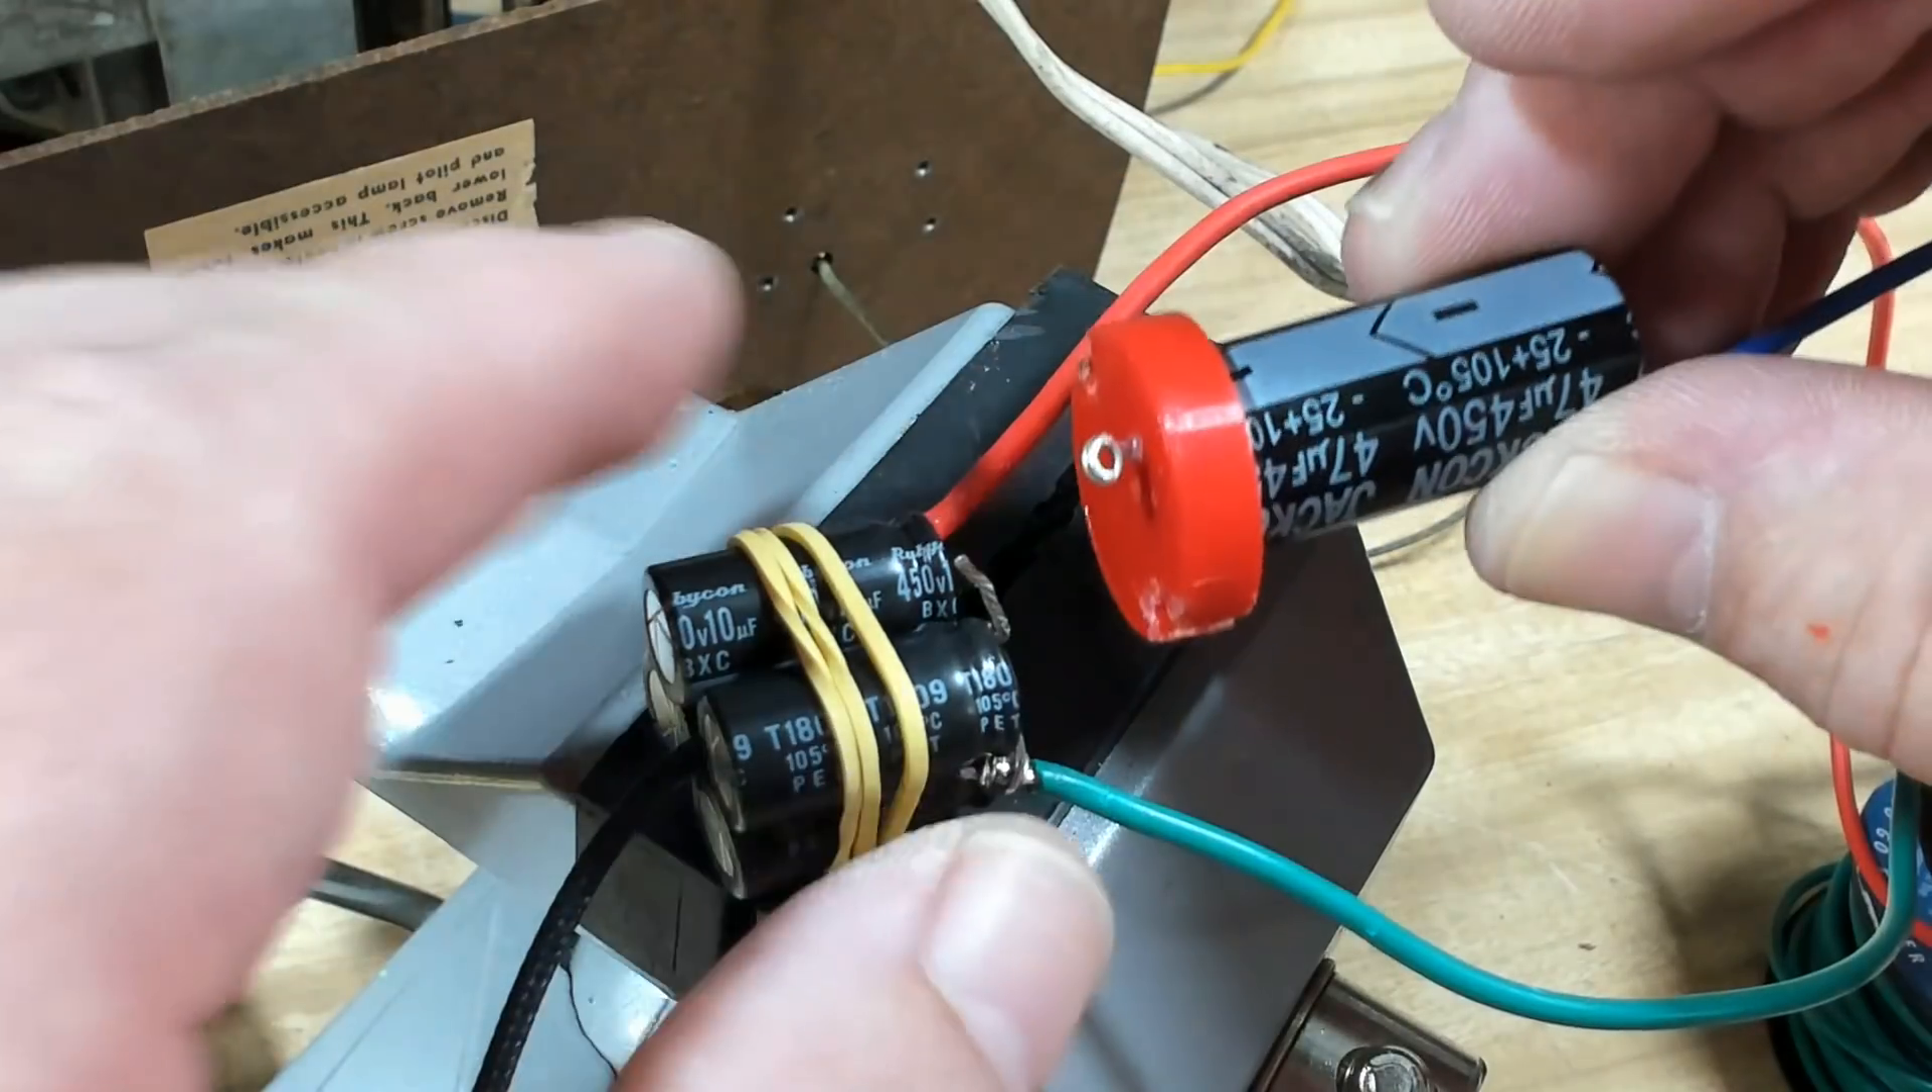Here's the other 47 microfarad capacitor. I've glued it onto a little plastic disc here as an insulator.